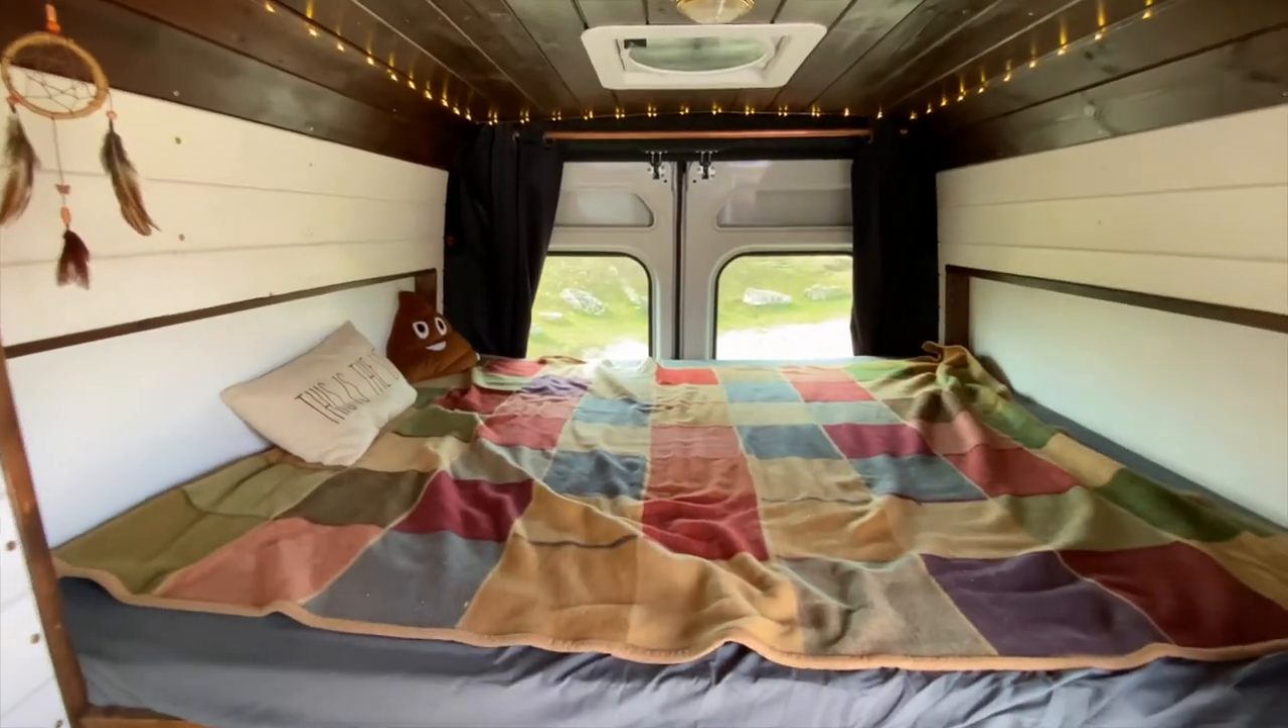One of the things I haven't finished yet, the back doors, they still need cladding but it's pretty much there.